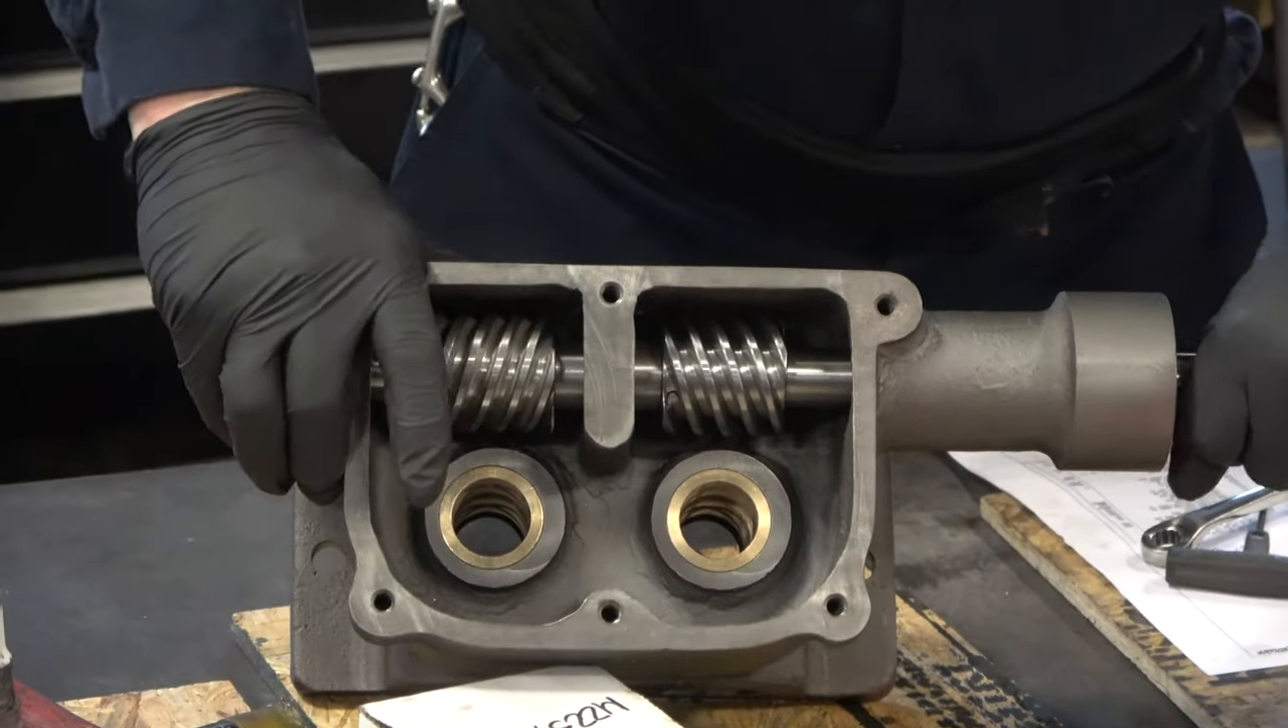As you can see, the worm gears are centered above the bronze bushings that the feed screw shafts are going to go through once installed.